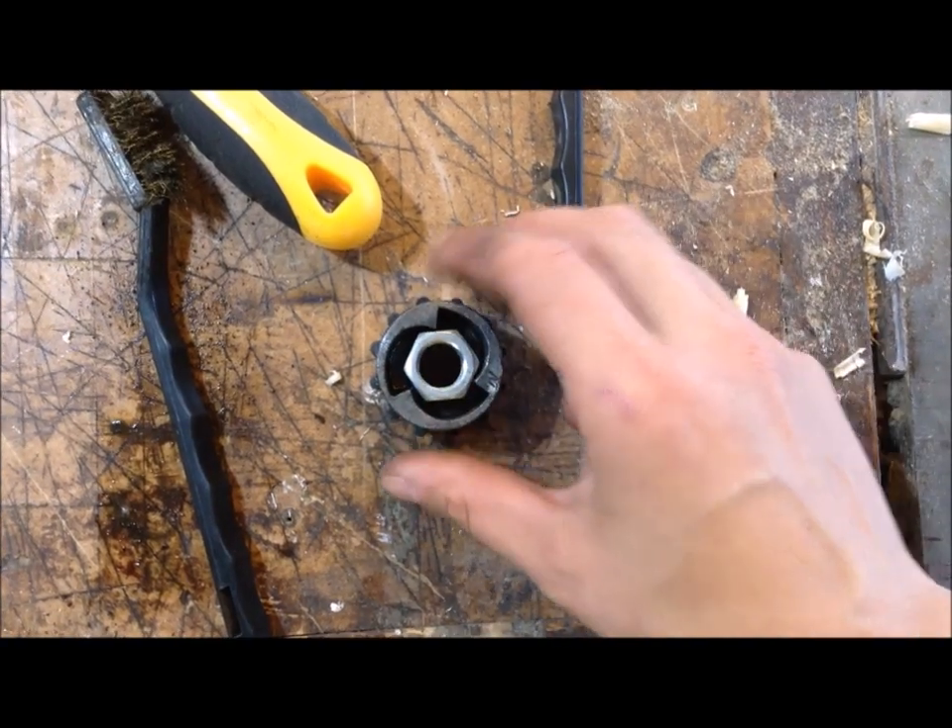So this half inch nut actually fits in there just about perfectly.